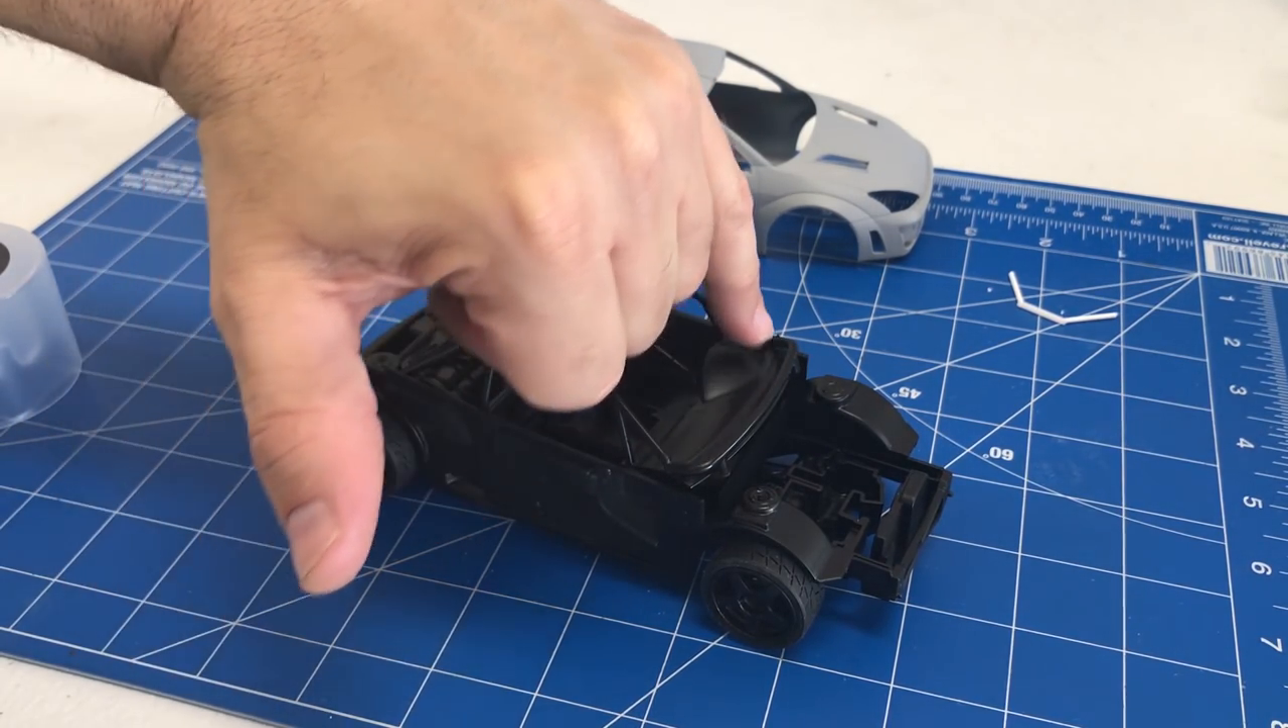We also just temporarily pop the rubber tires on to see how it is.